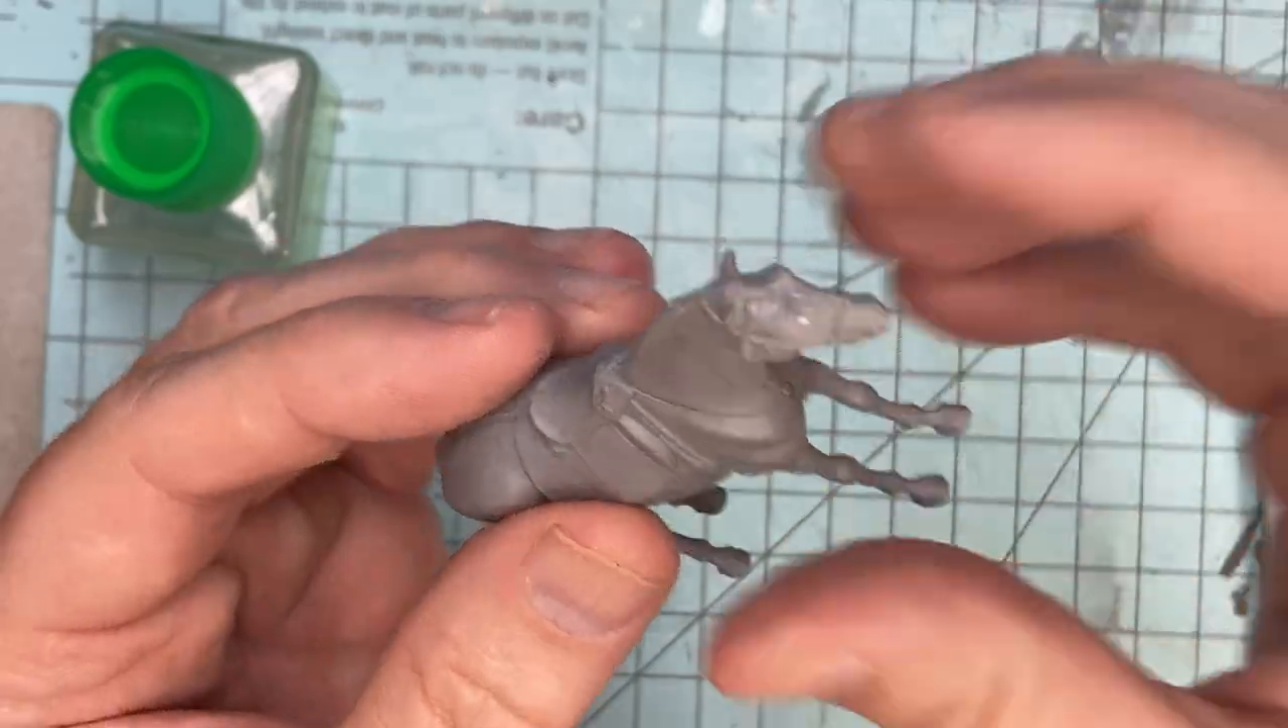There are no reins or leathers for the stirrups, but we'll rectify all that when the painting is all done and we can fit the rider into his final position and get the straps and everything just the right length.